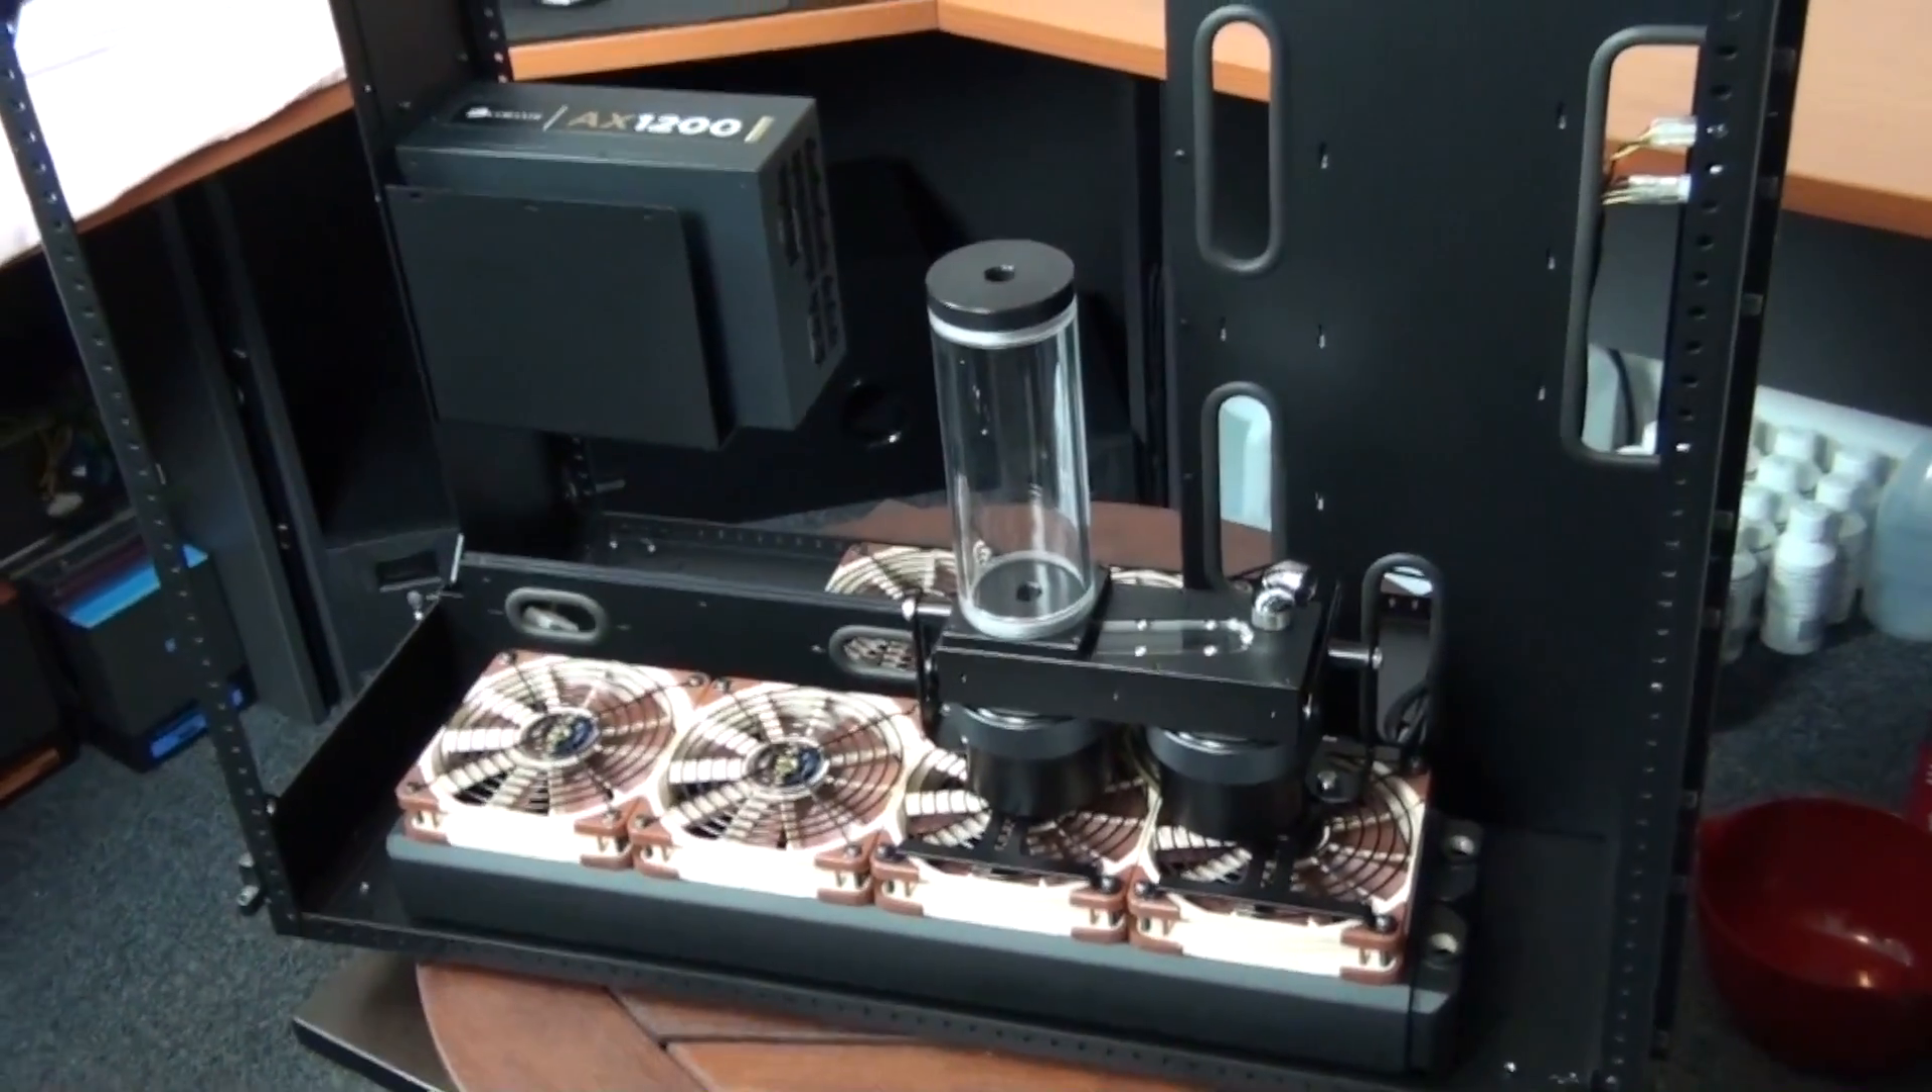I've also installed the dual pump and reservoir configuration.